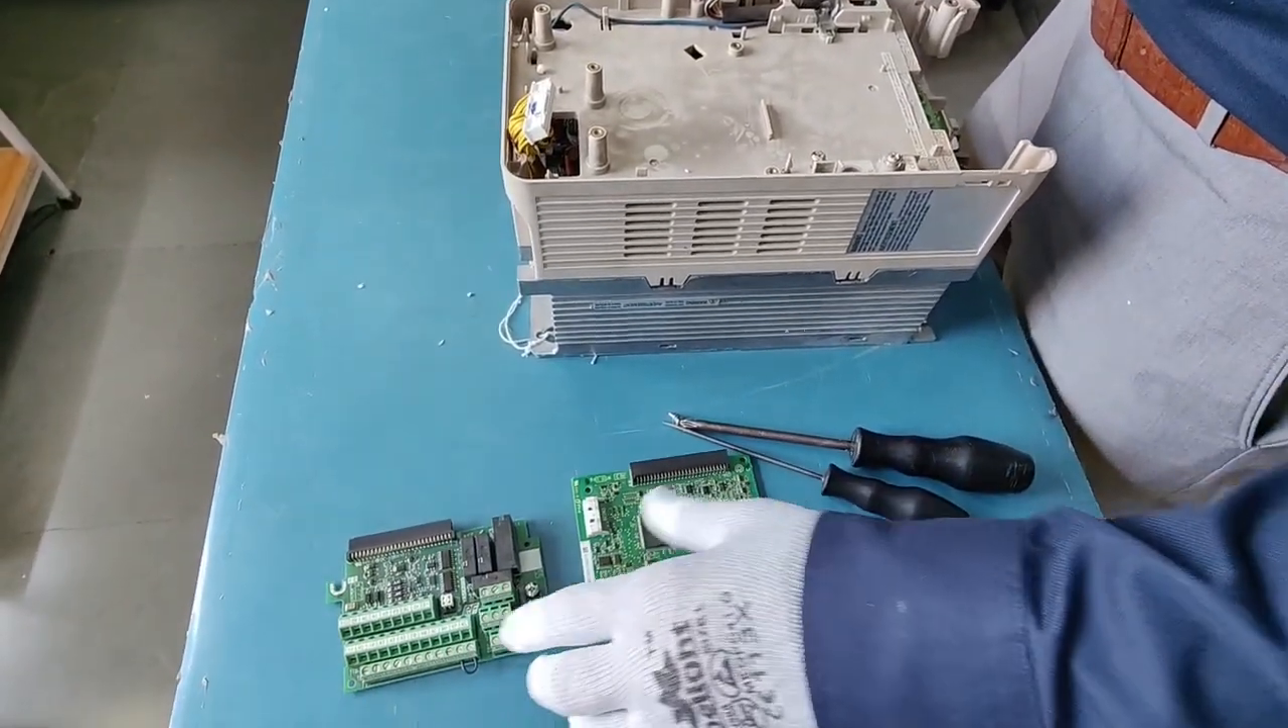We have taken both our control and terminal board out.